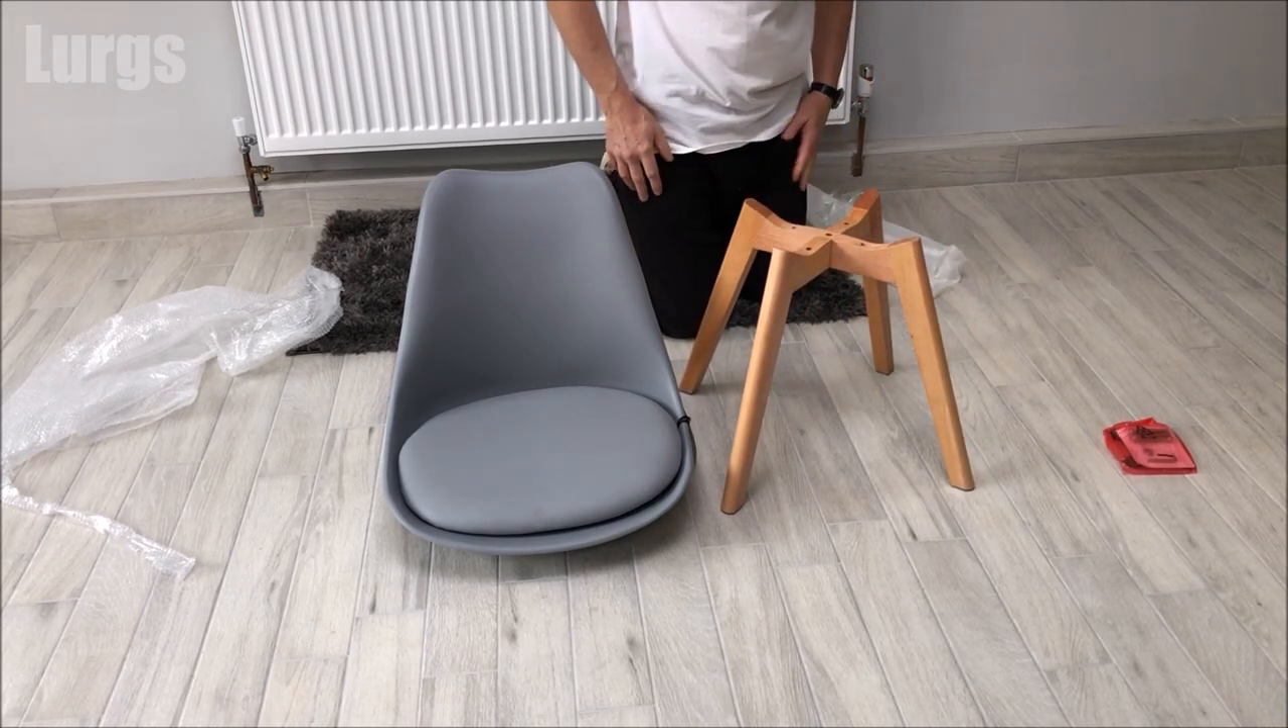That is the legs there and they just slot into each other ready to be bolted on later on in the video.